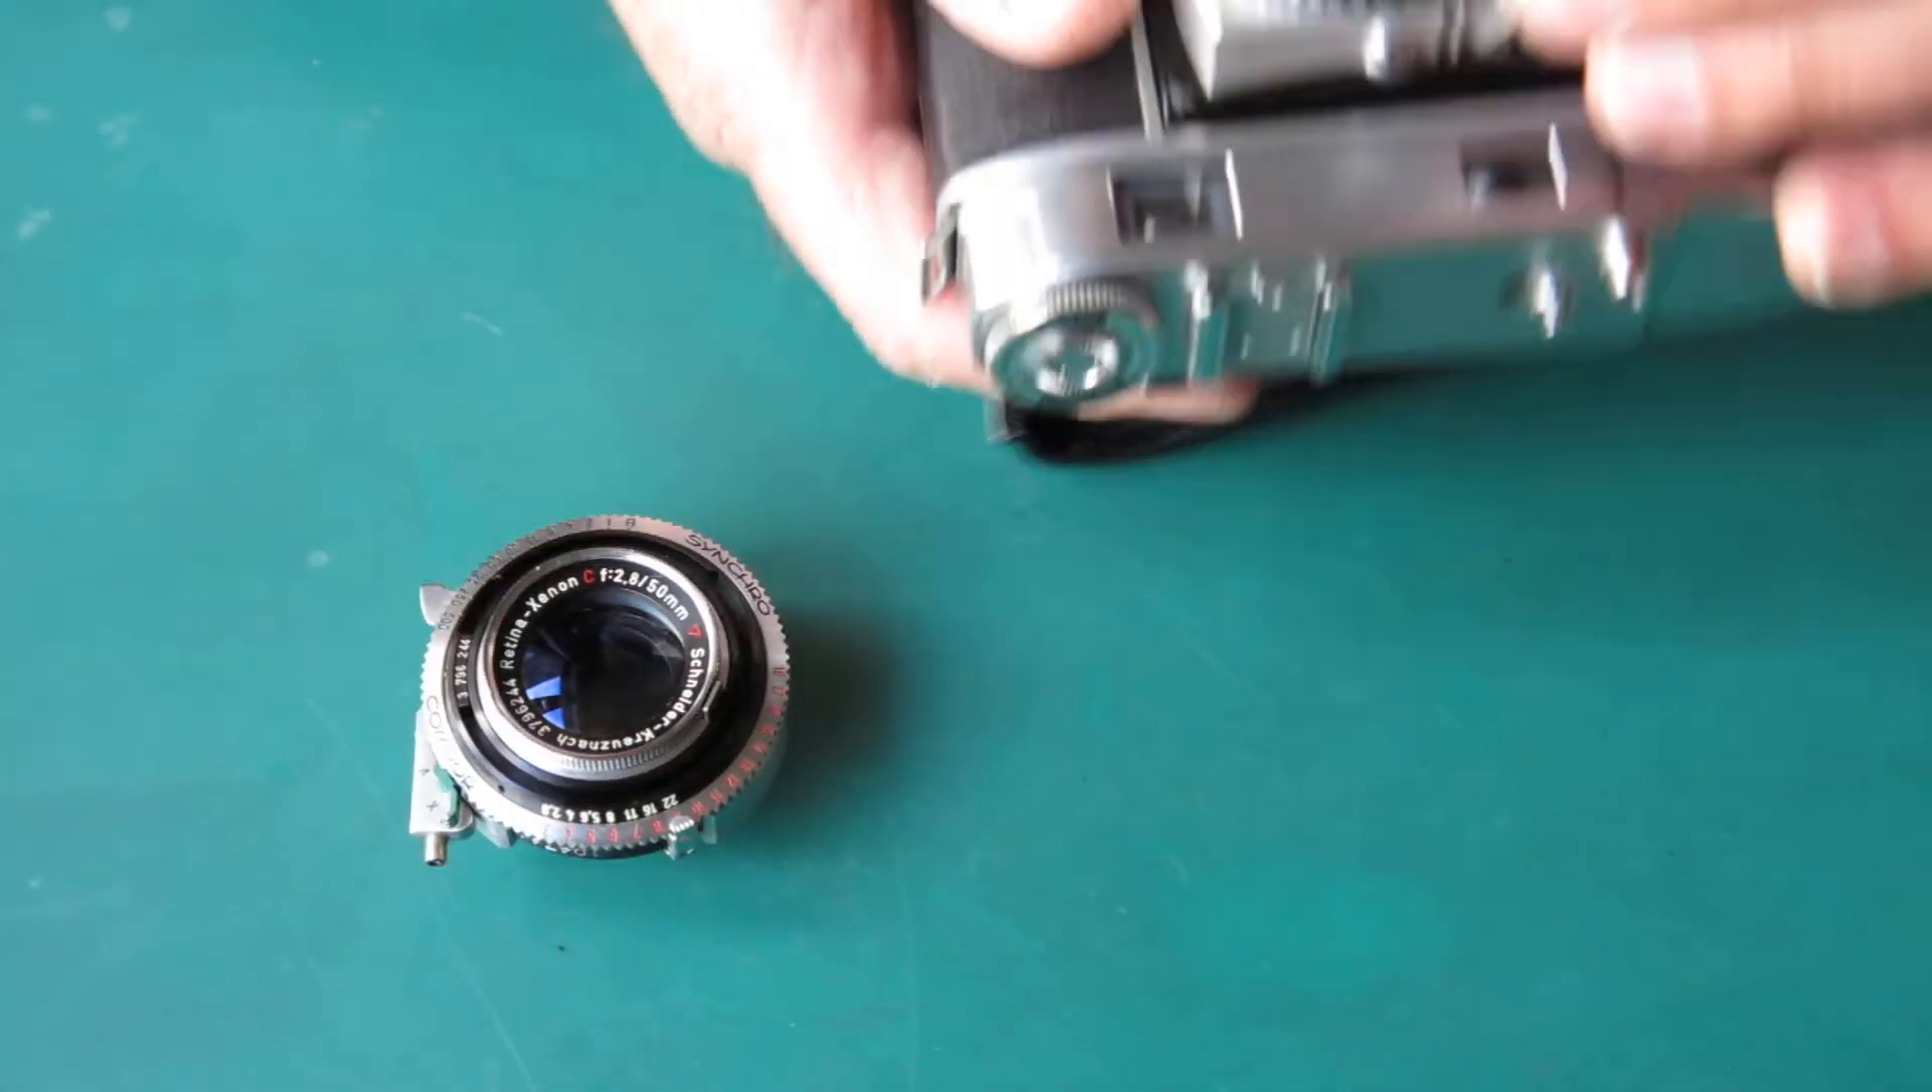So there's our shutter removed from the camera body.